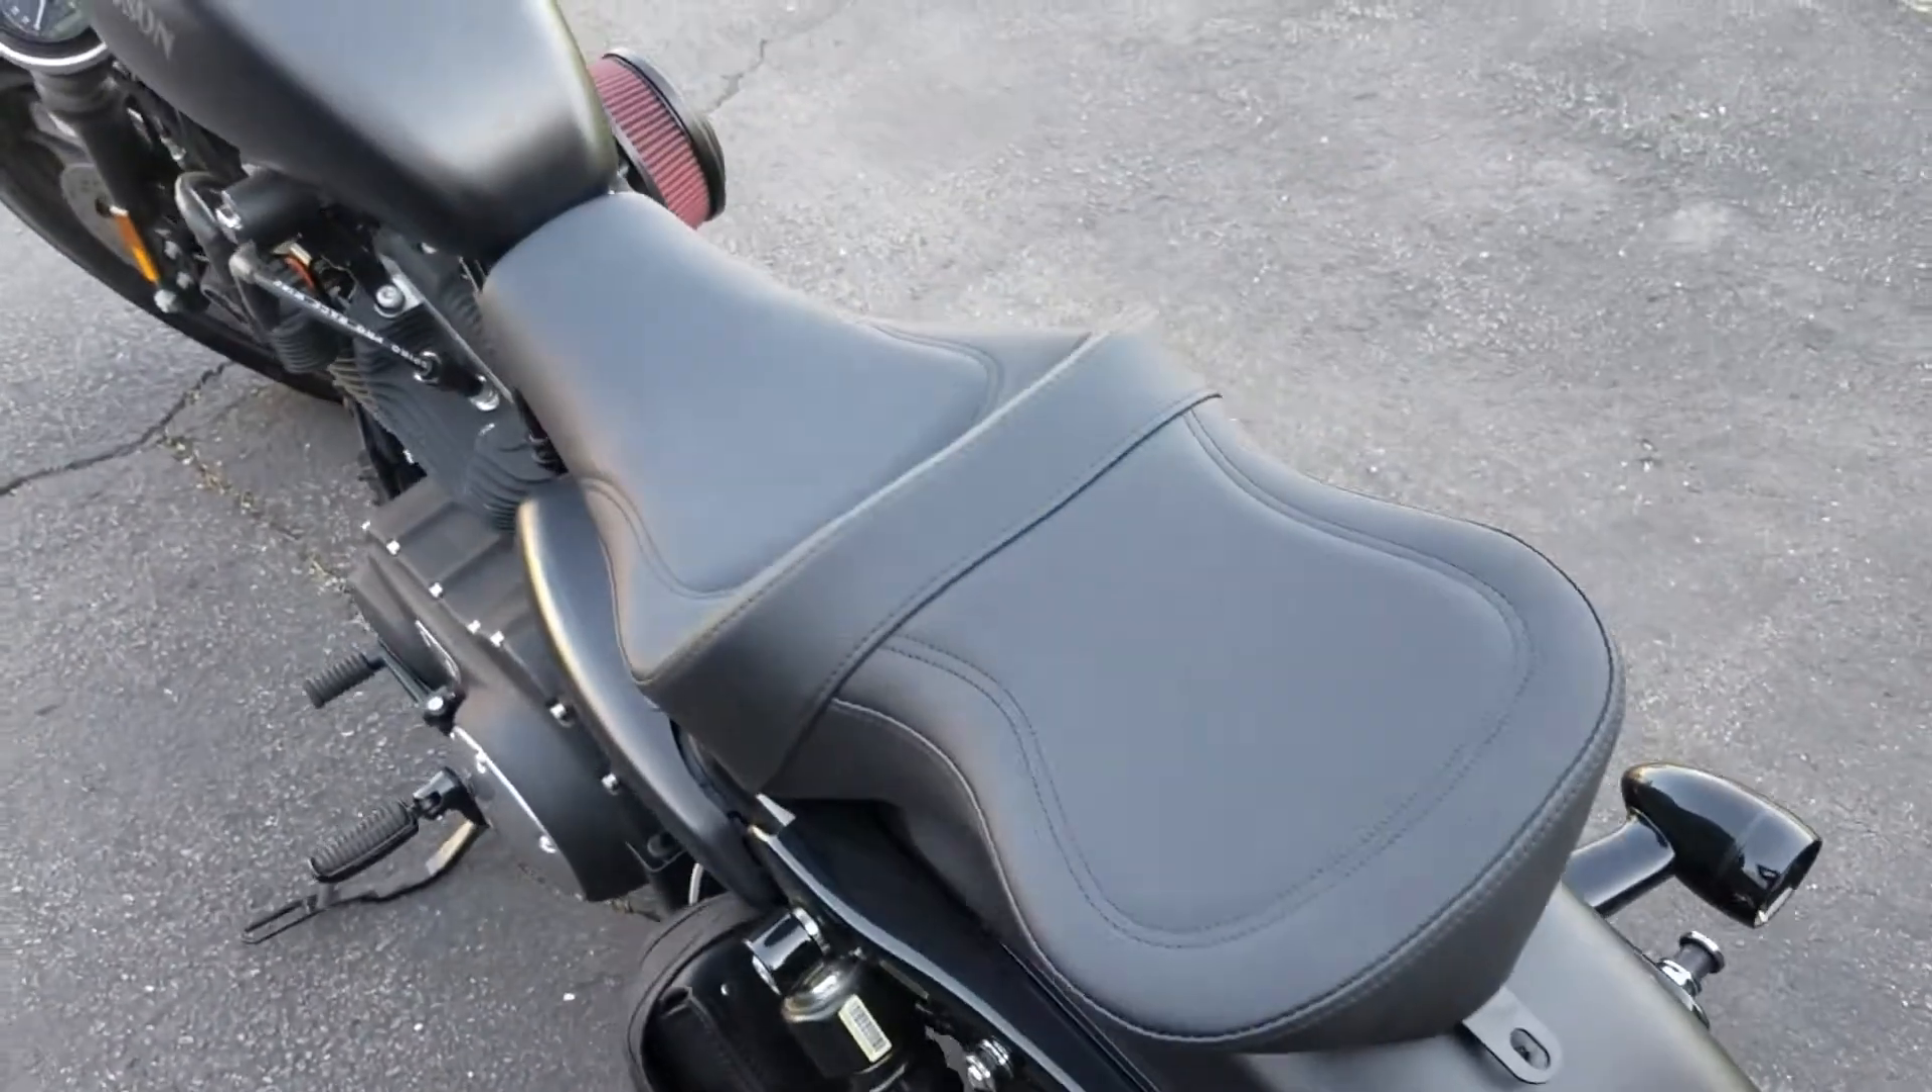All right now with the sissy bar off there I was able to fit the seat.